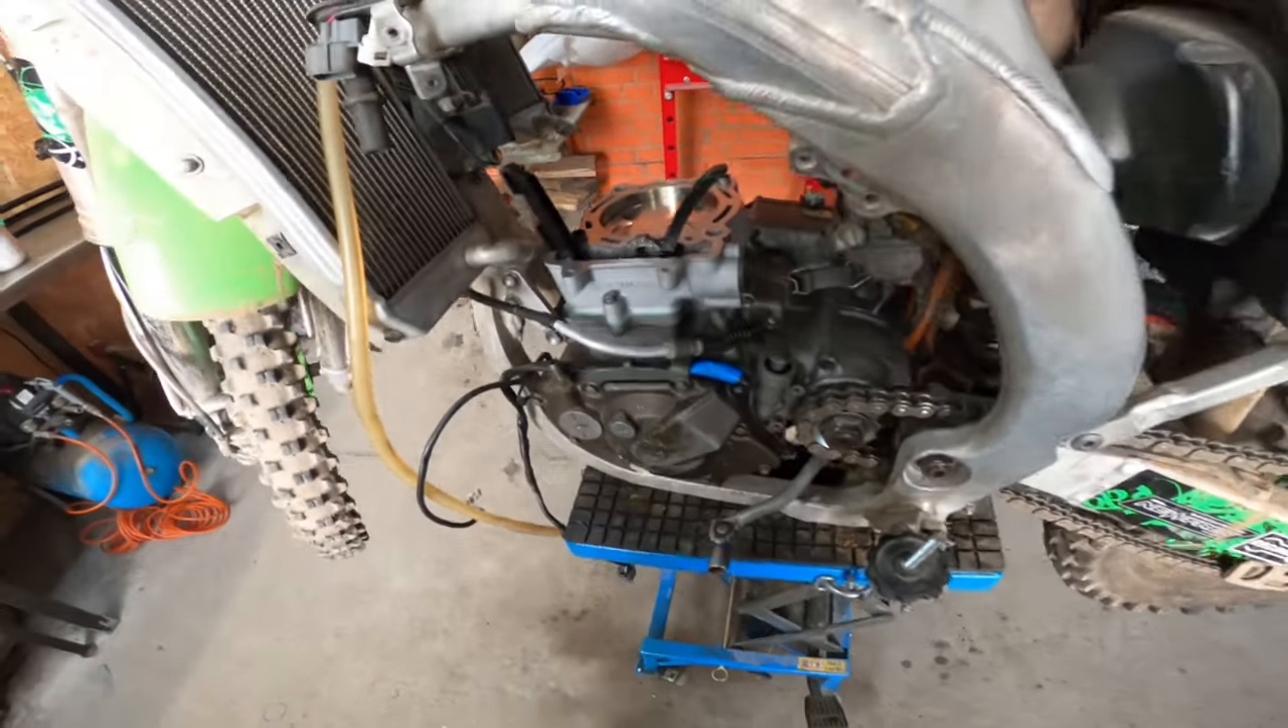Głowica czeka. Silnik w ramie. Łańcuch założony.